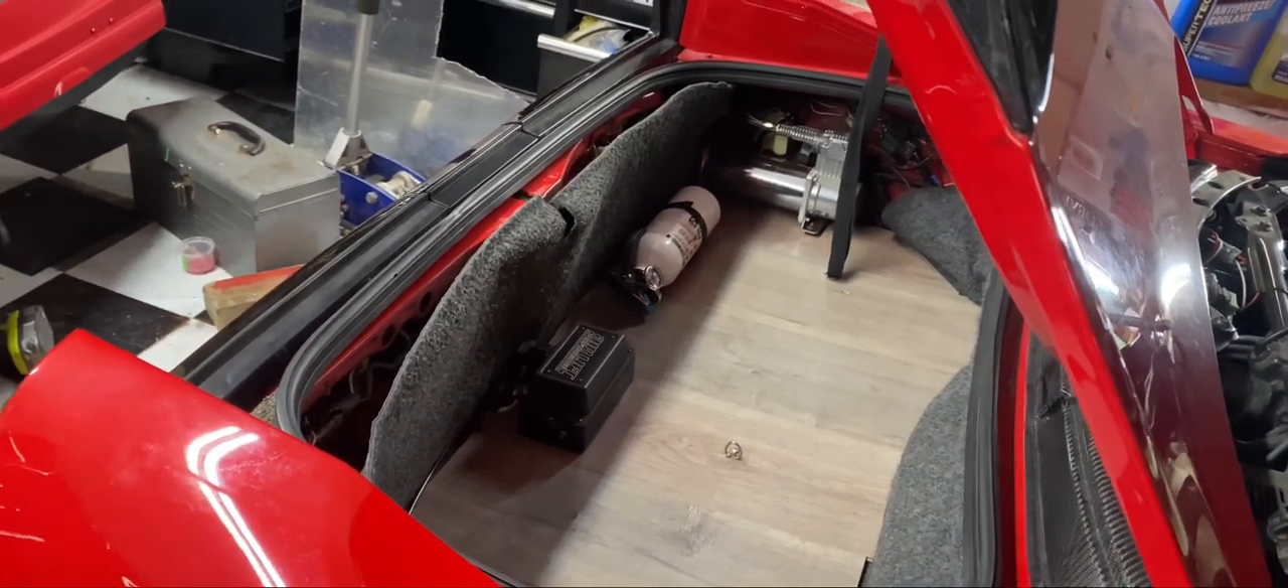And now i have my uh floor set back in.